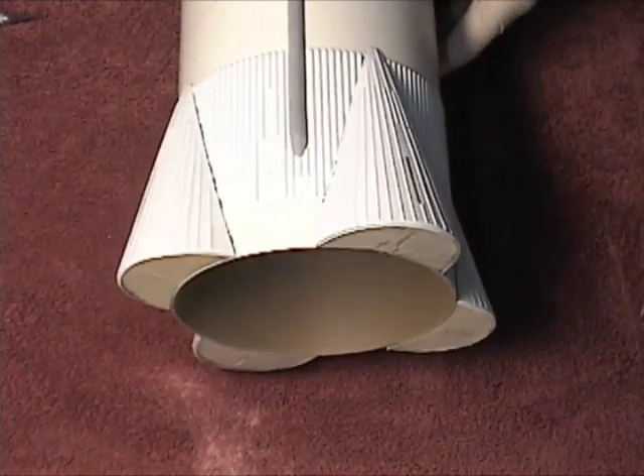At this point, I've got all the fairings on, and the epoxy clay has already hardened.